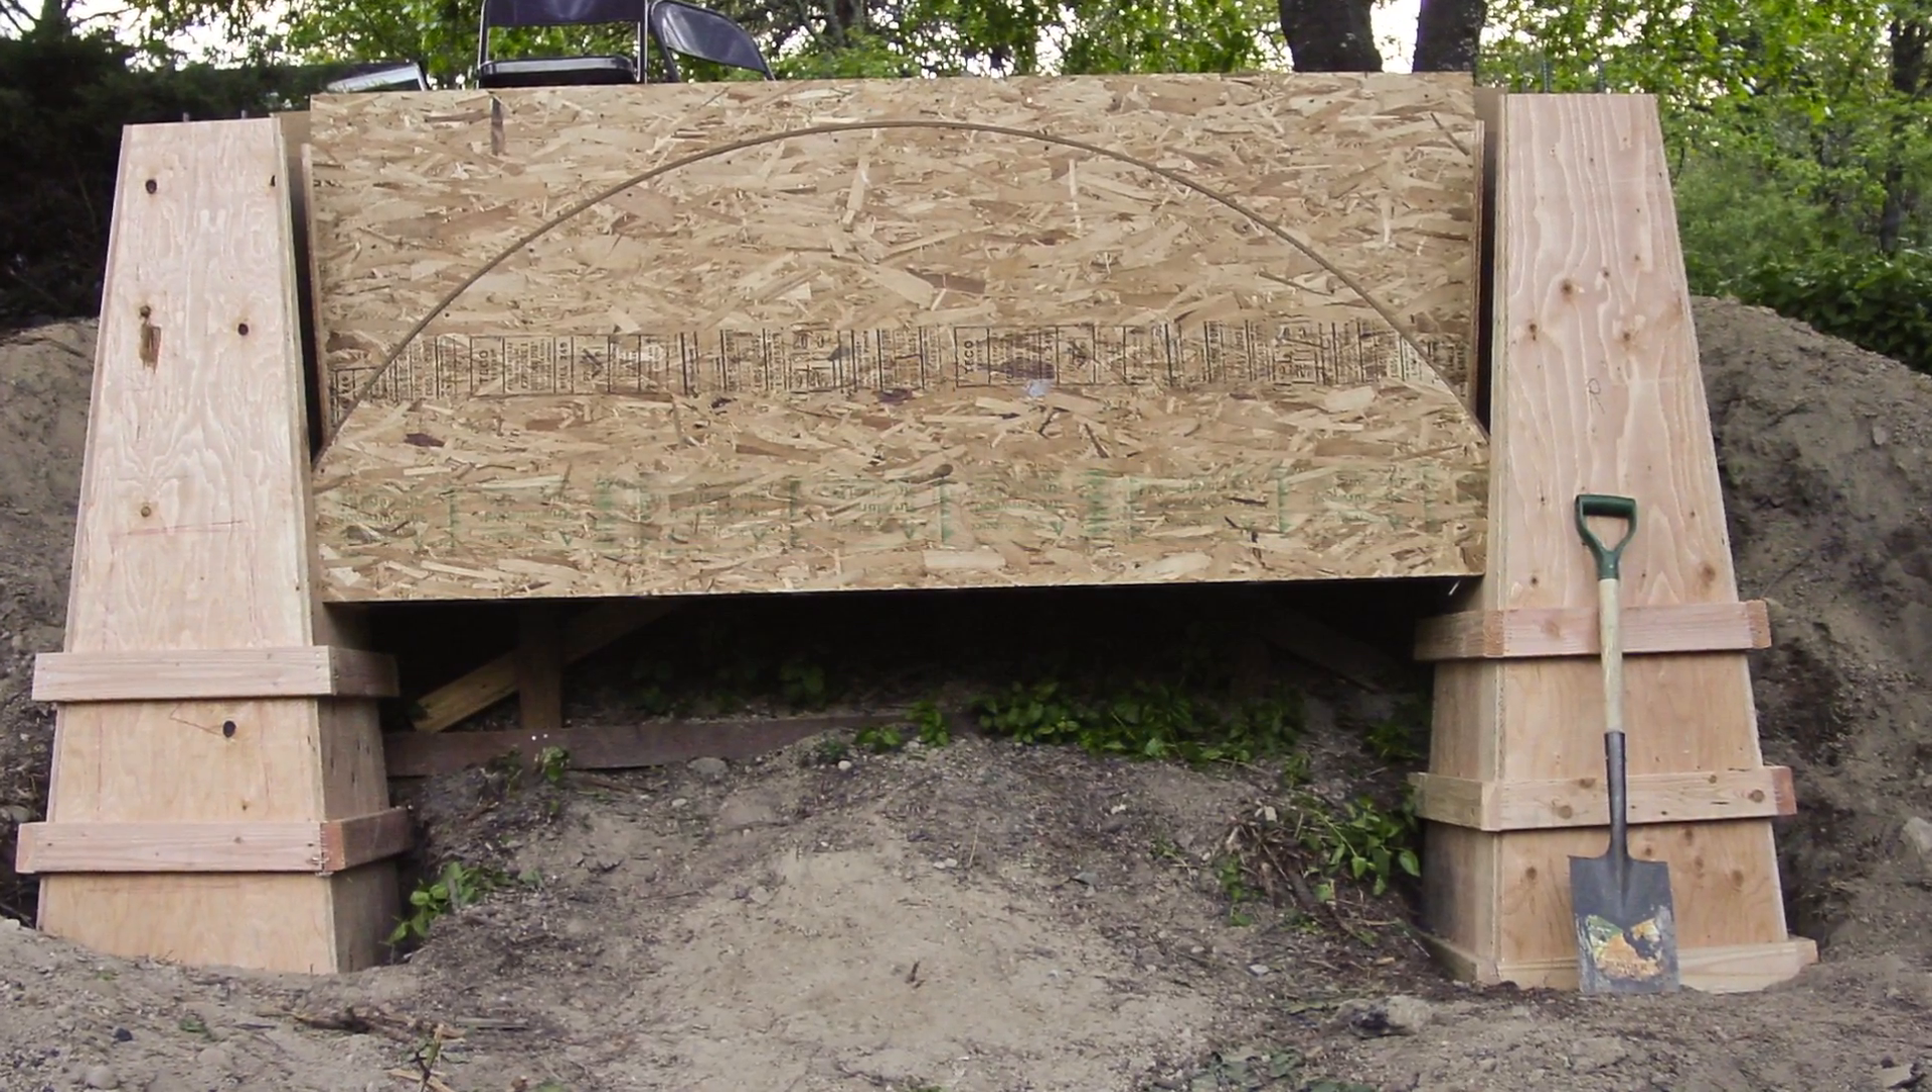Now you can see the corner posts are installed with some bracing around bracing bands around the base down there.